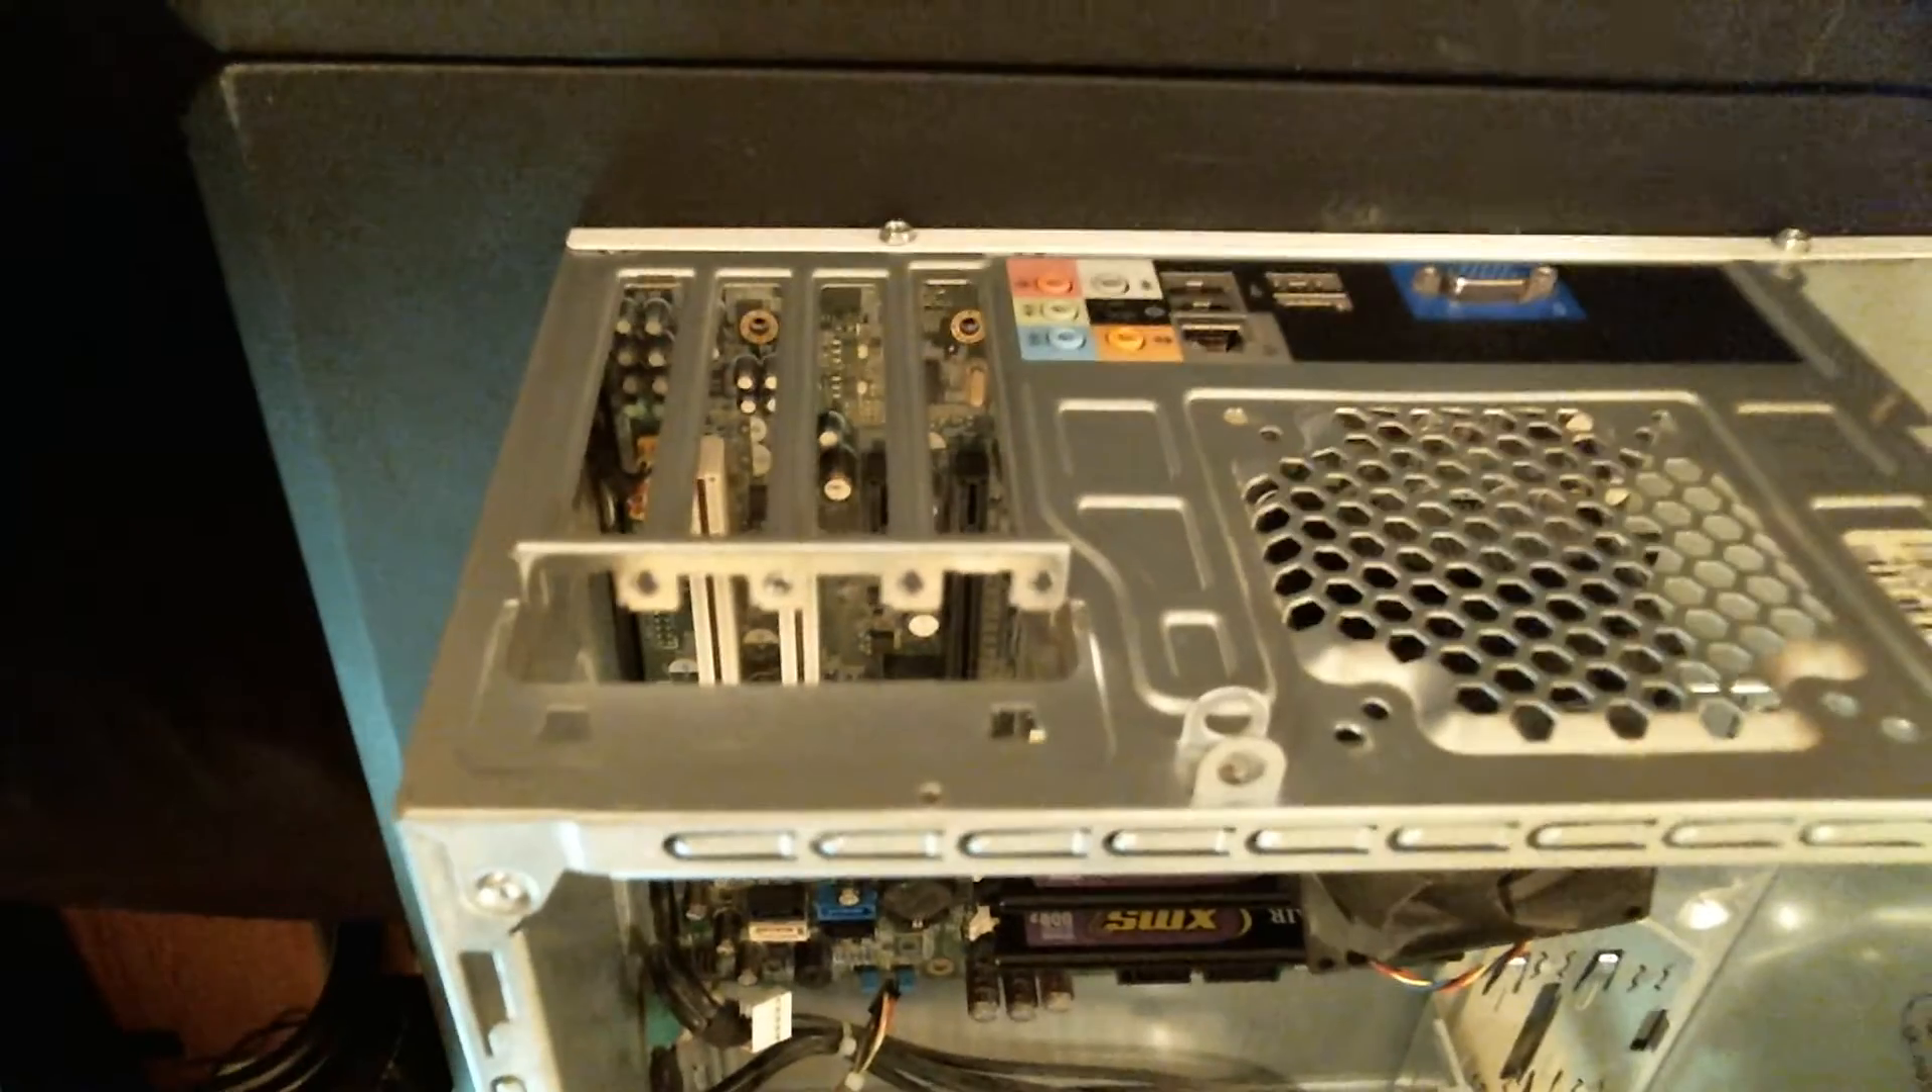The I .O. connections are all the way in. They're sticking out the back properly like they're supposed to.